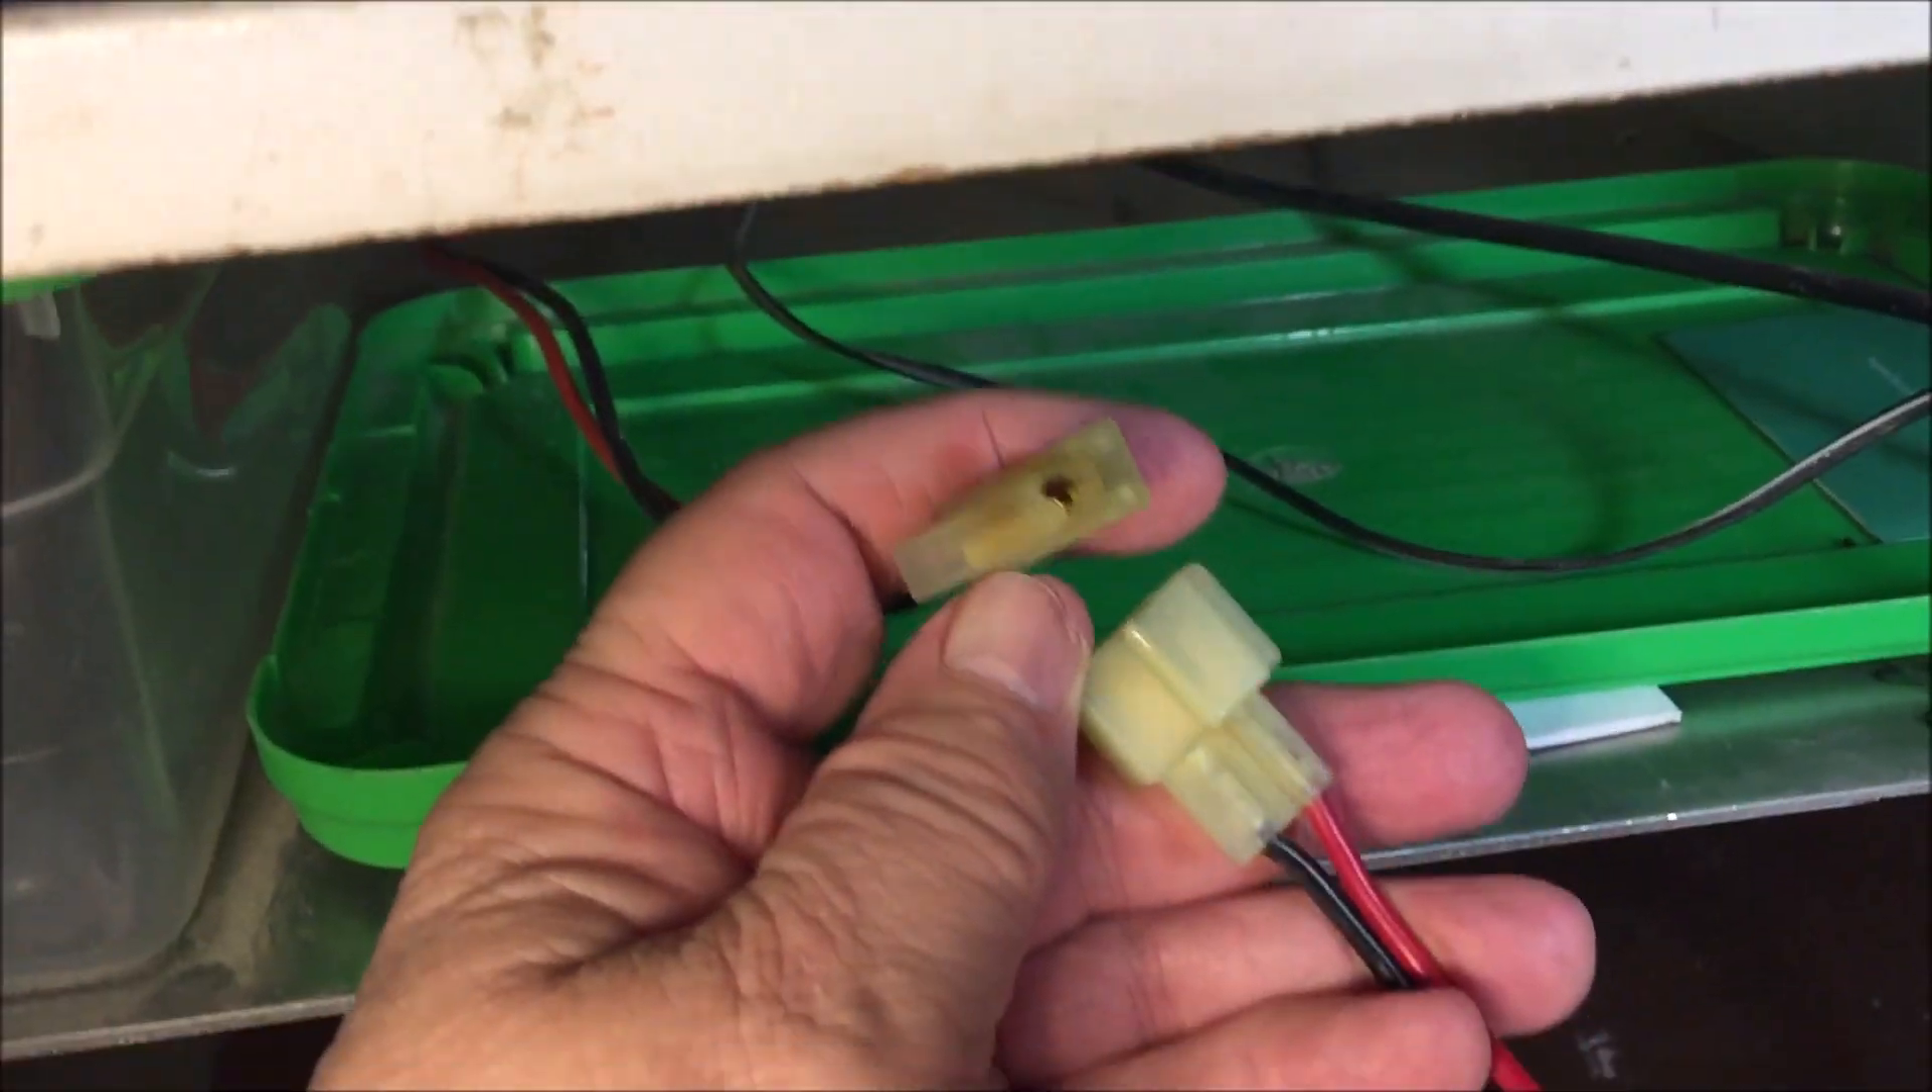I just disconnected the cable from the power supply.